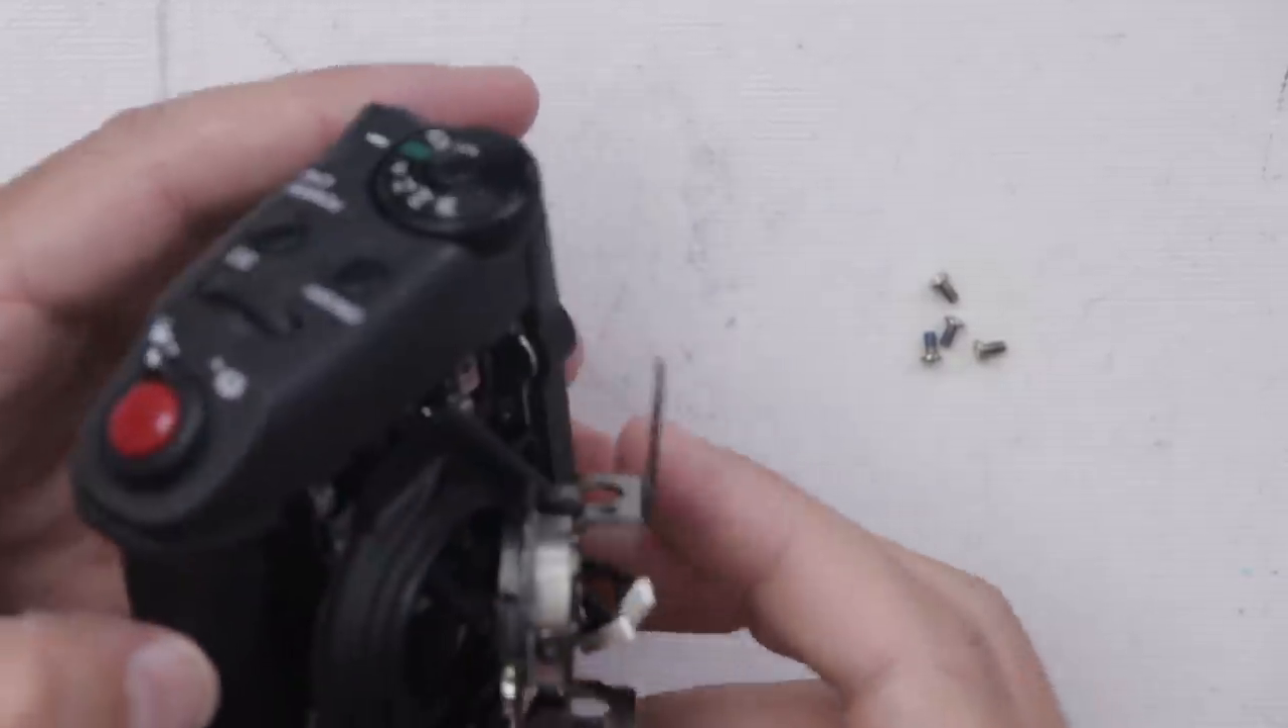Now I've gotten four screws out. One, two, three, four.